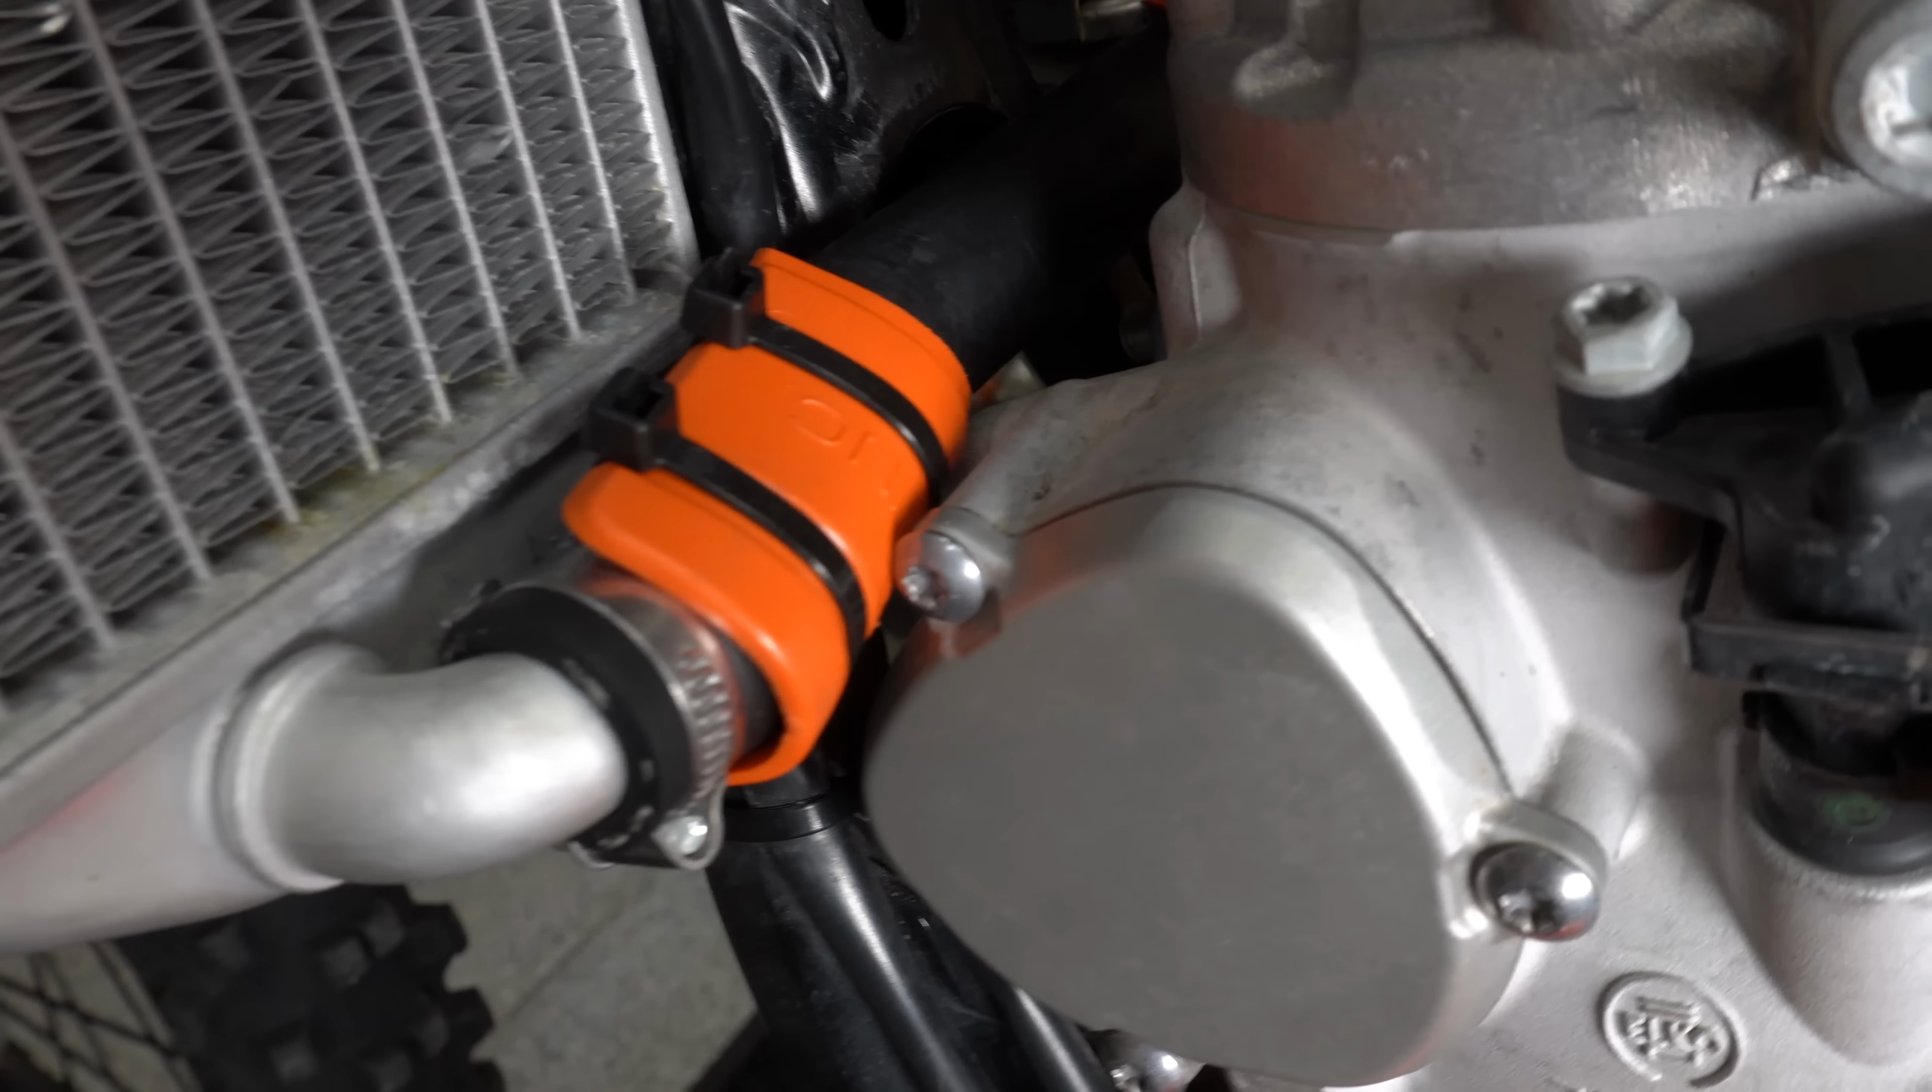I just basically cut this guard in half and then I have it zip tied here to the right behind the radiator hose.